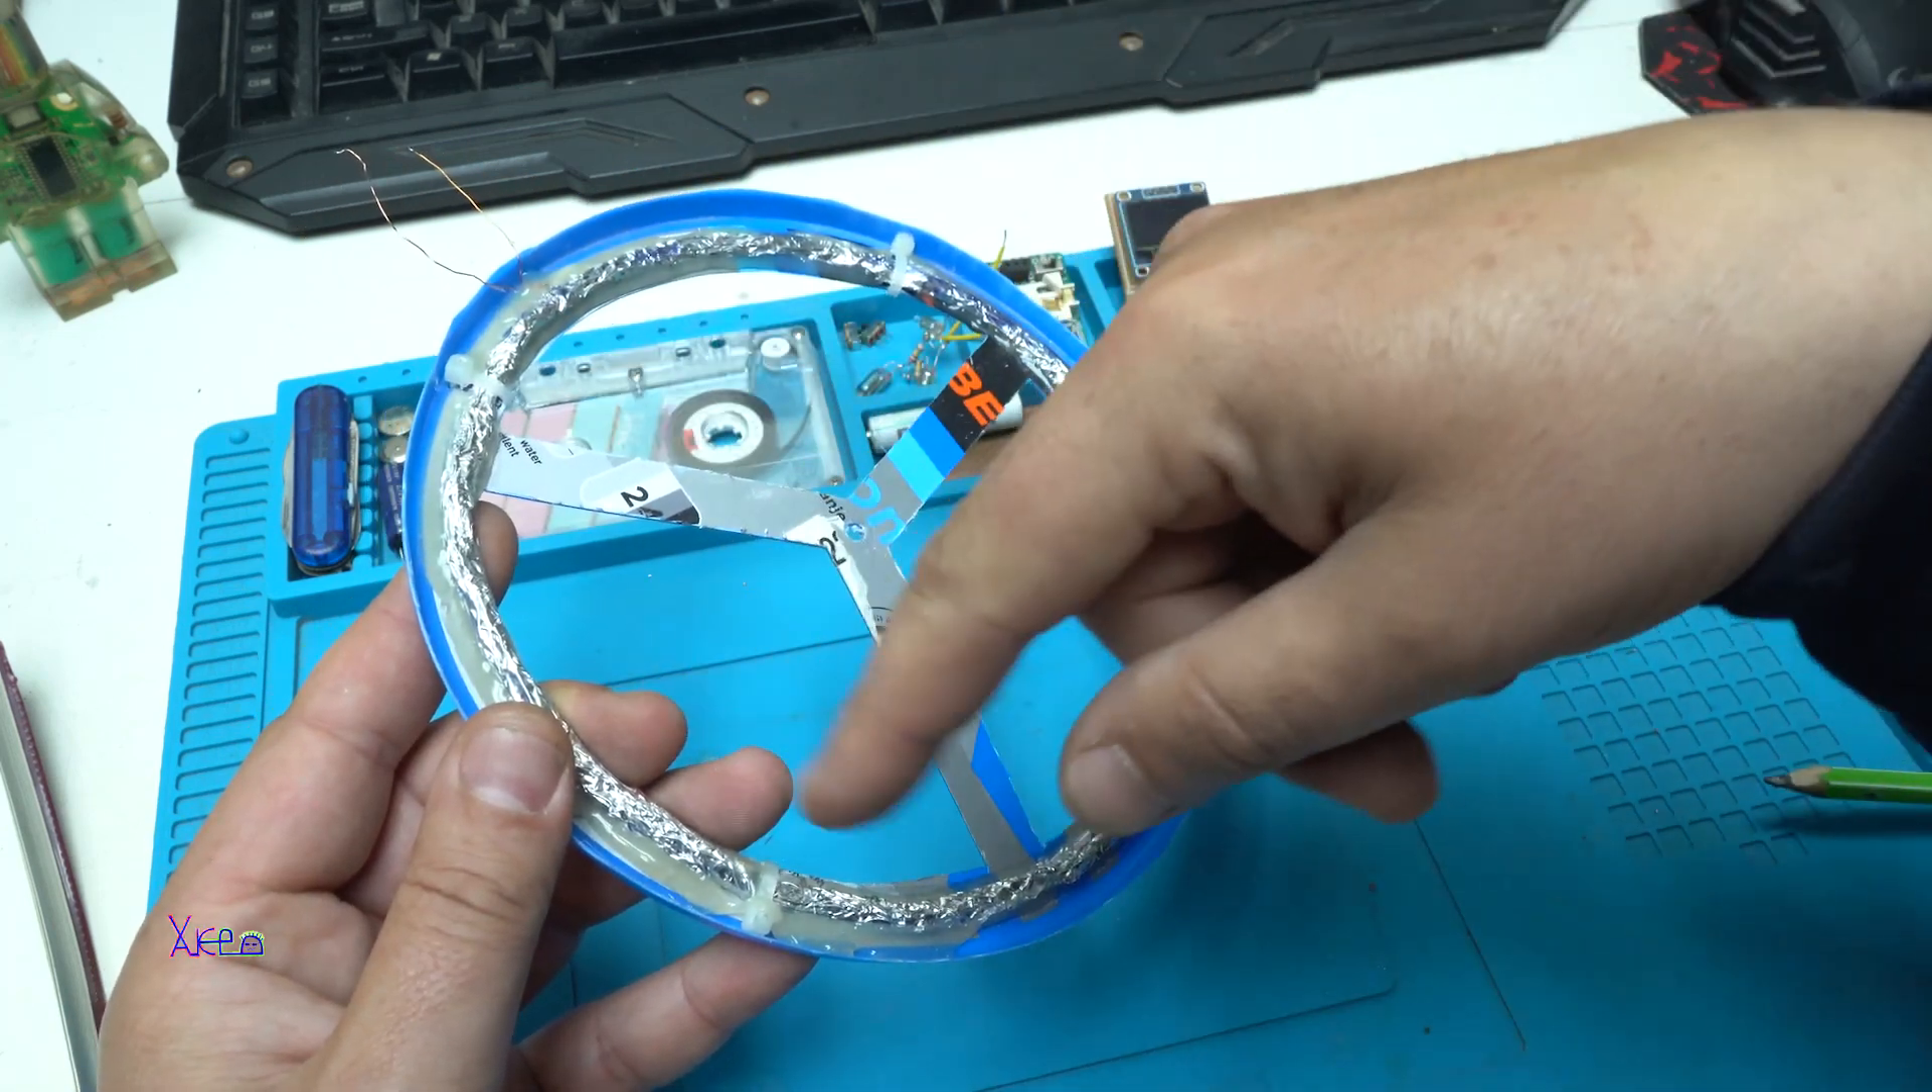You have two ends on this side and also I have put a aluminum shield on the copper coil which is good.